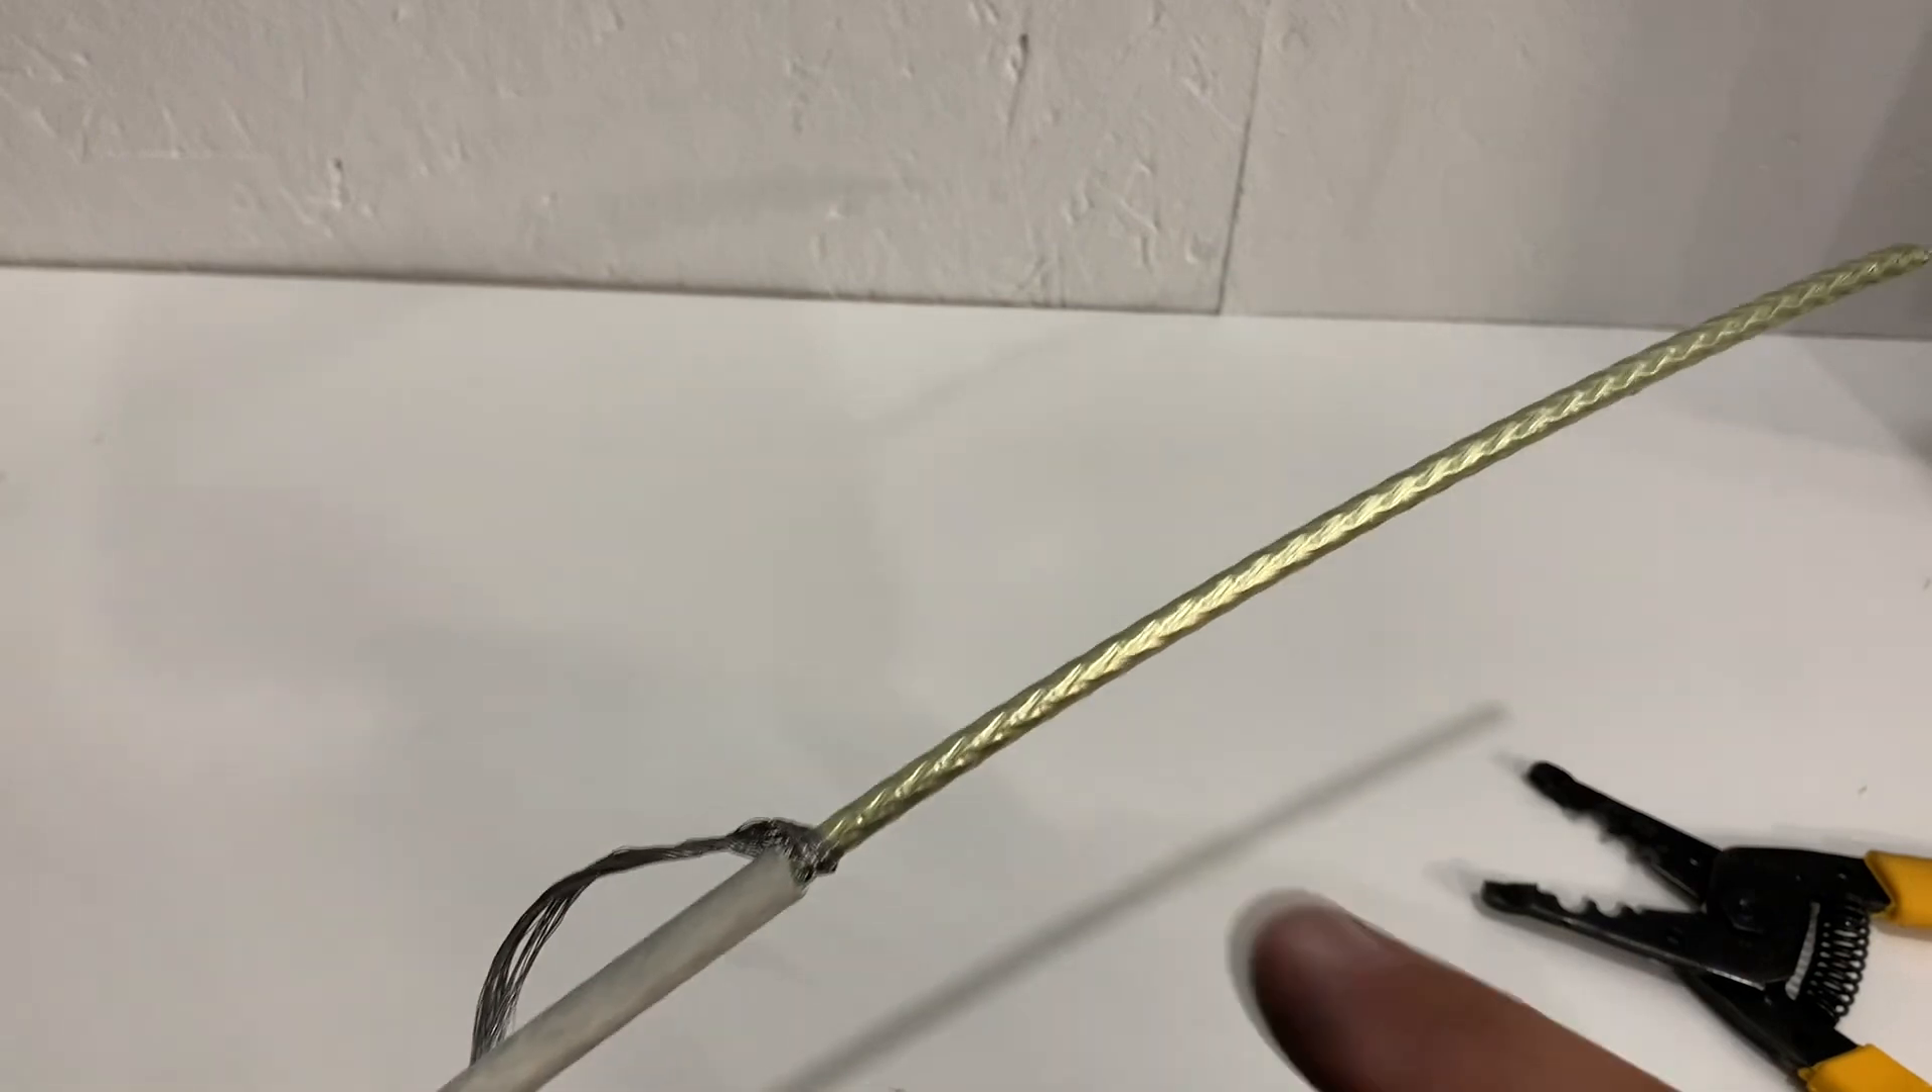Now that the braided shielding is out of the way you have to remove this insulating dielectric here that protects the center conductor.